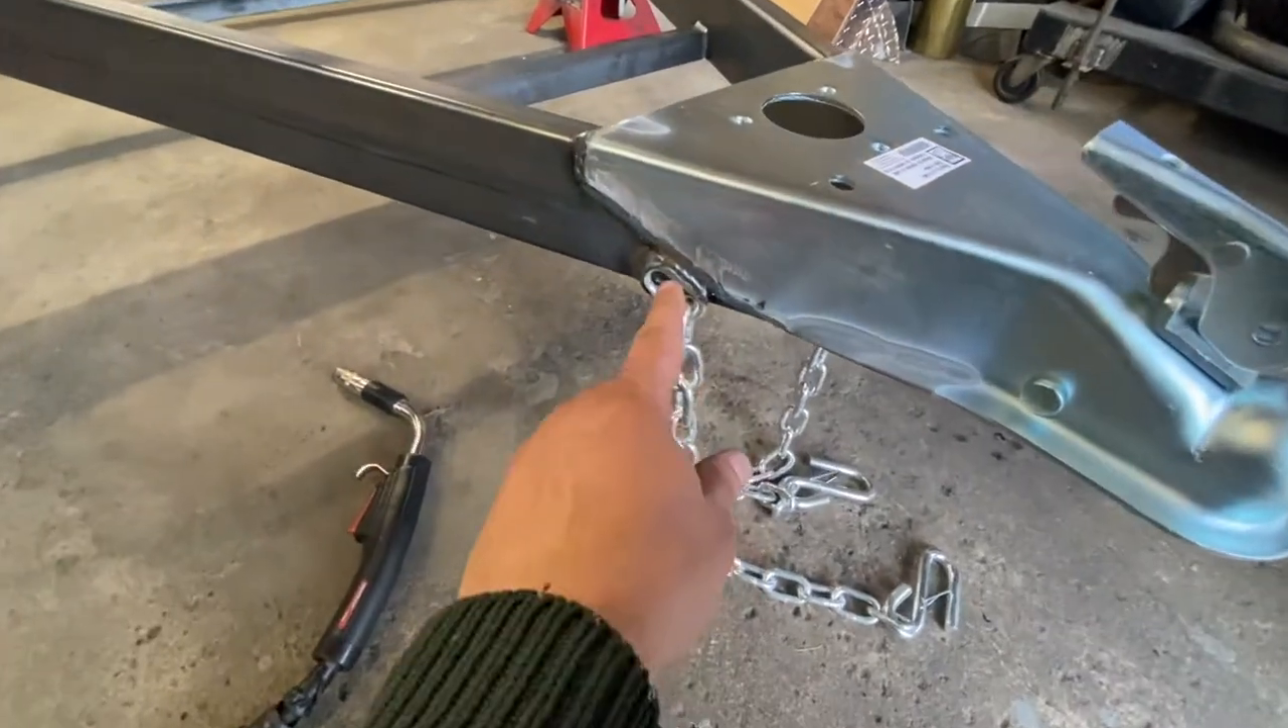All right so the front end is pretty much complete just welded the safety chains on.